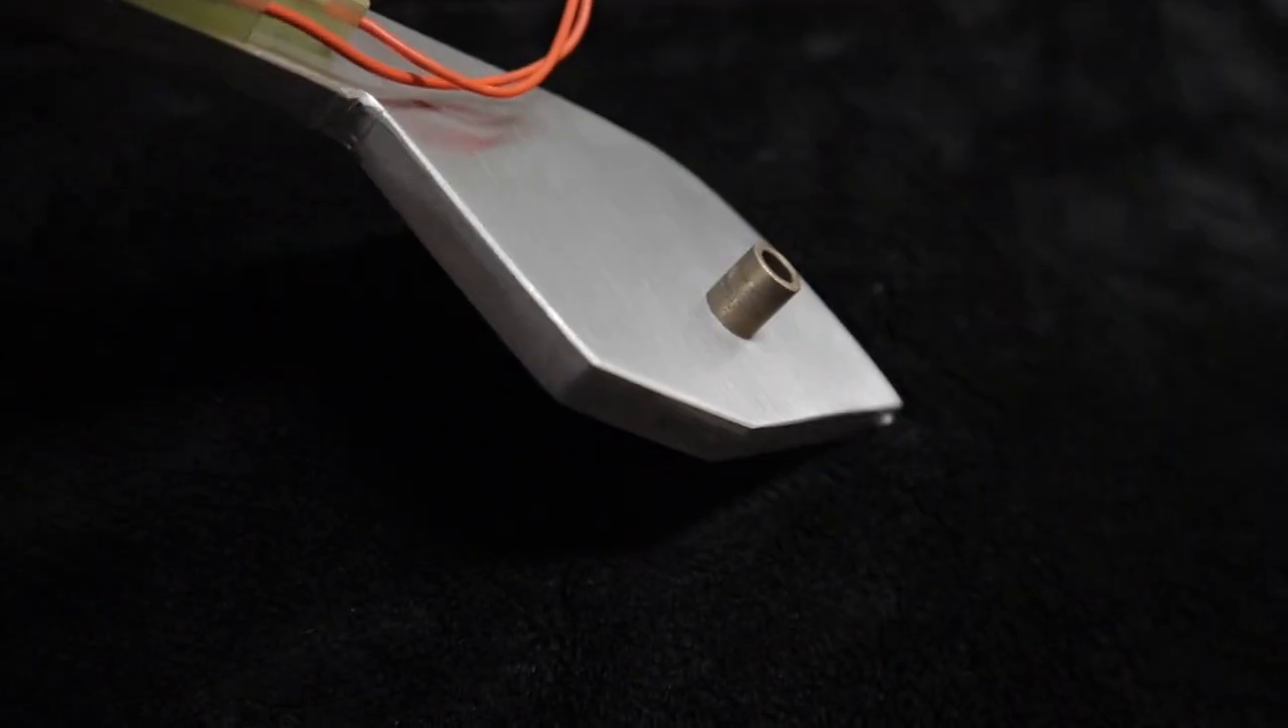I pressed in a bronze bearing quarter inch and that is the pivot point for the bar.